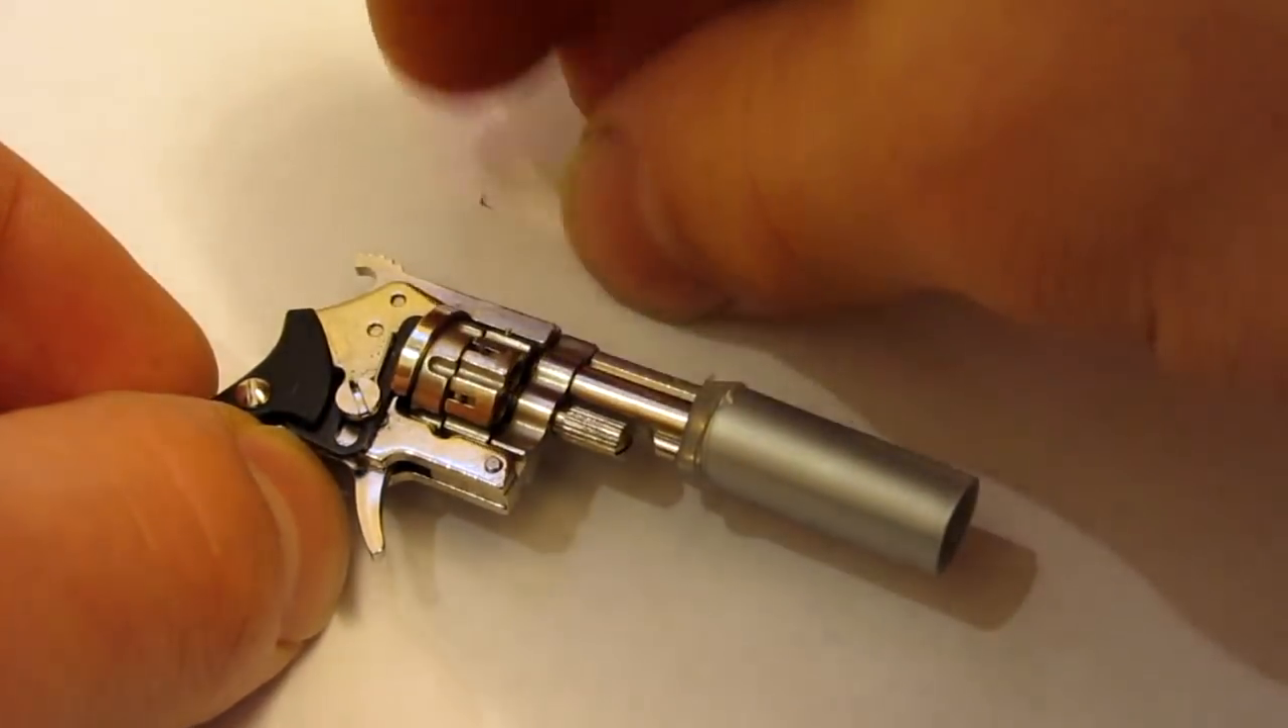As you can see, I got the pen tube glued on the end of the barrel.